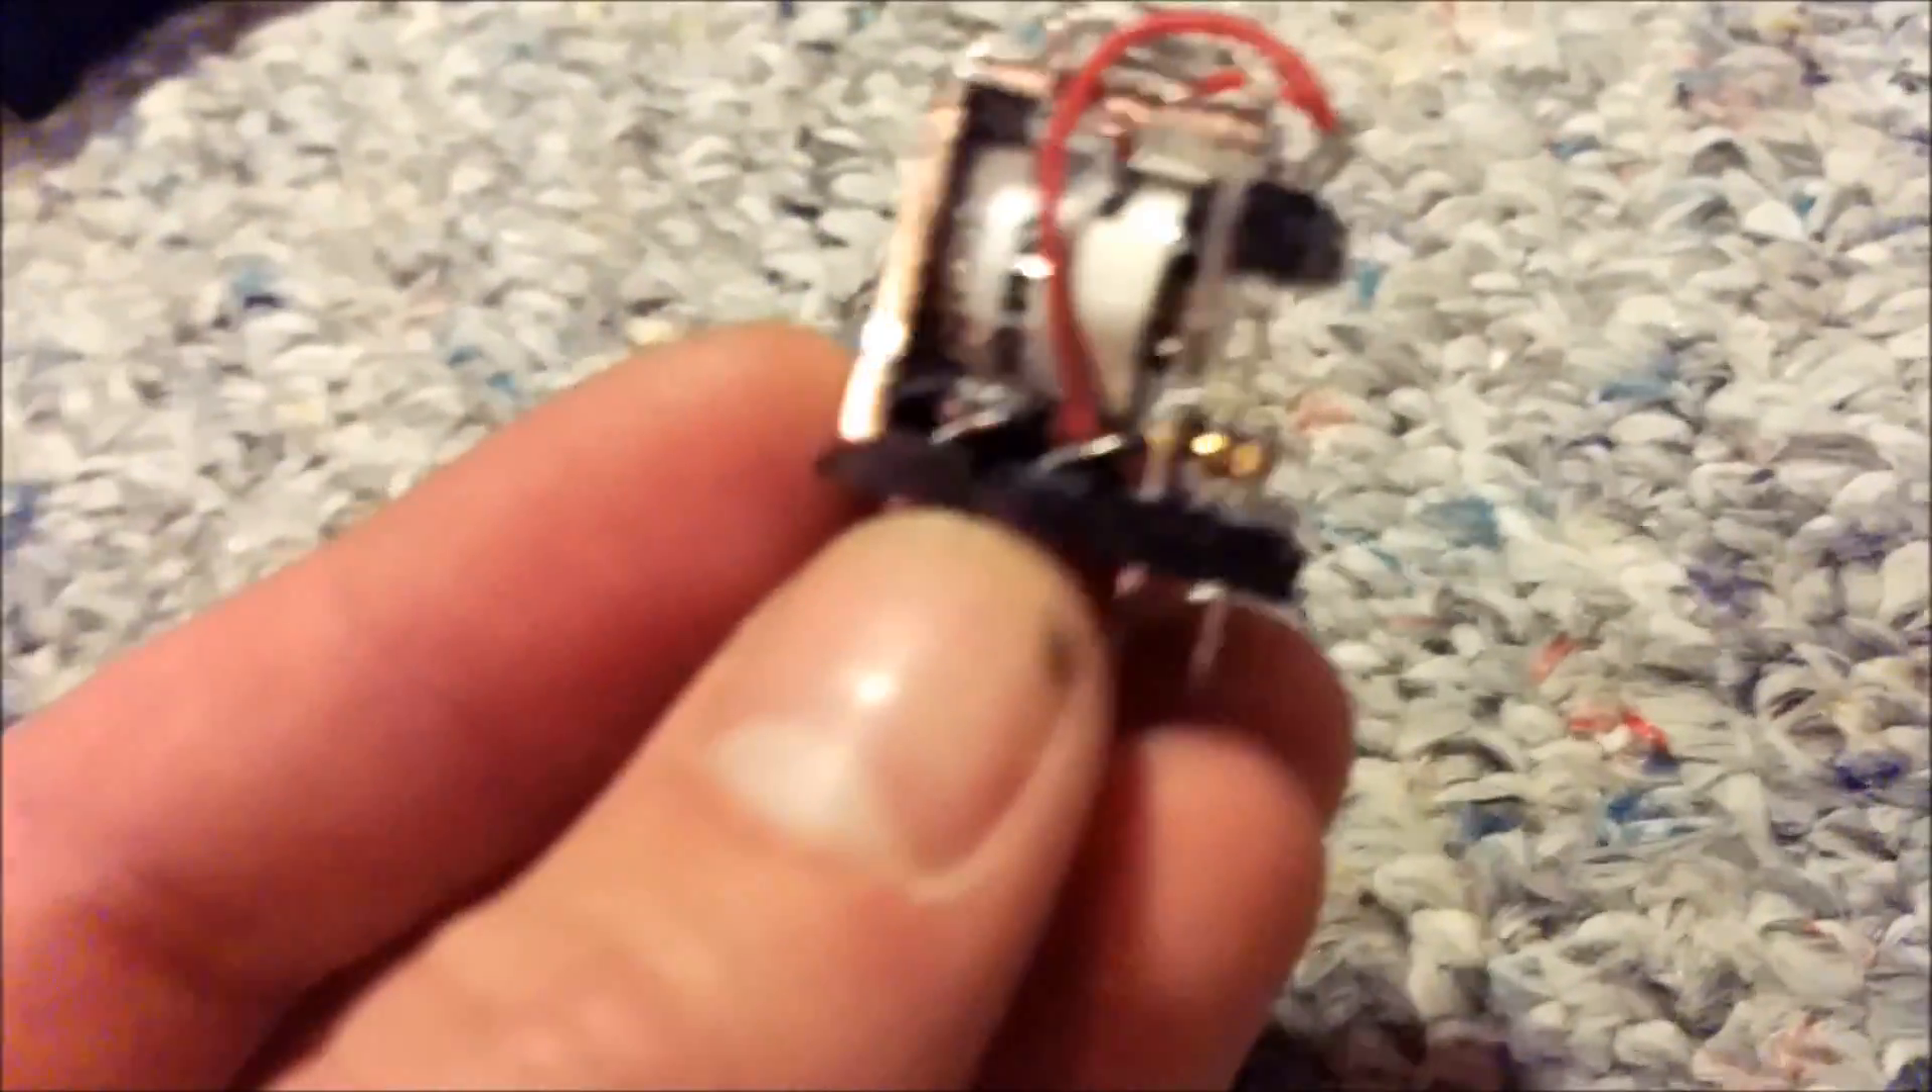So with the casing pulled off the relay, you now have a base with the inner components of the relay.